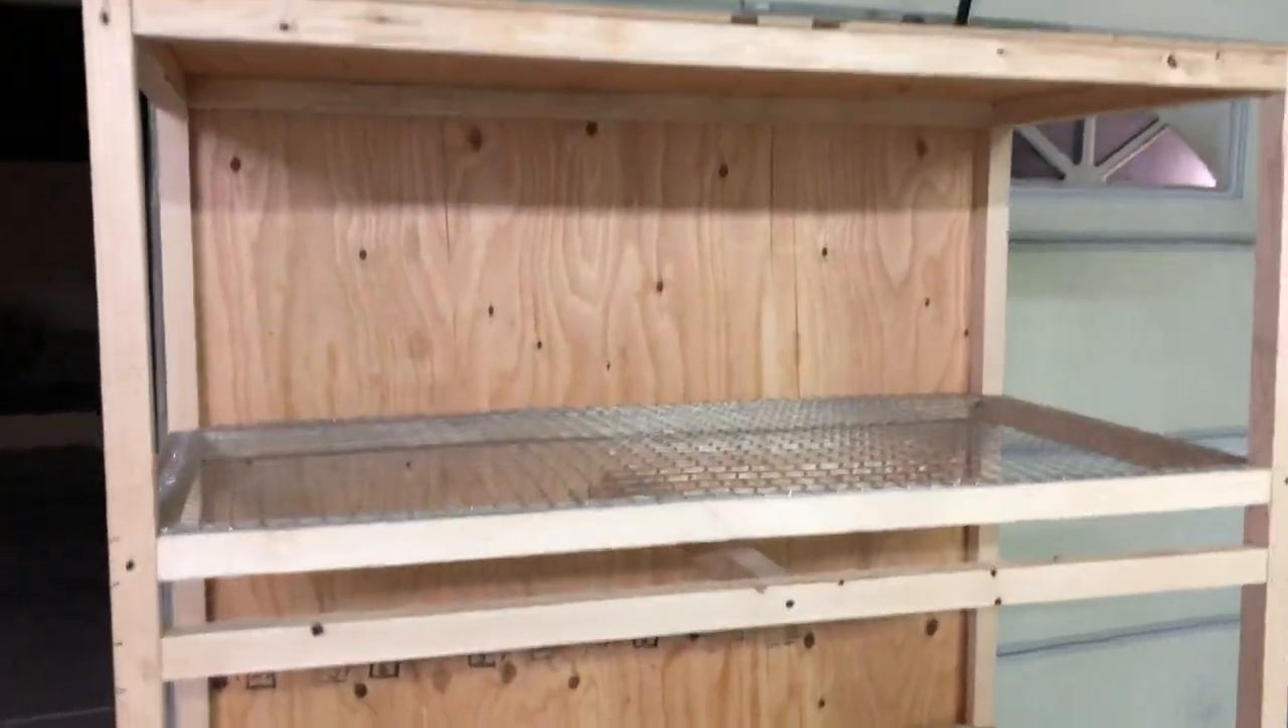We got the back and the roof on there and we used one sheet of plywood to get that done.